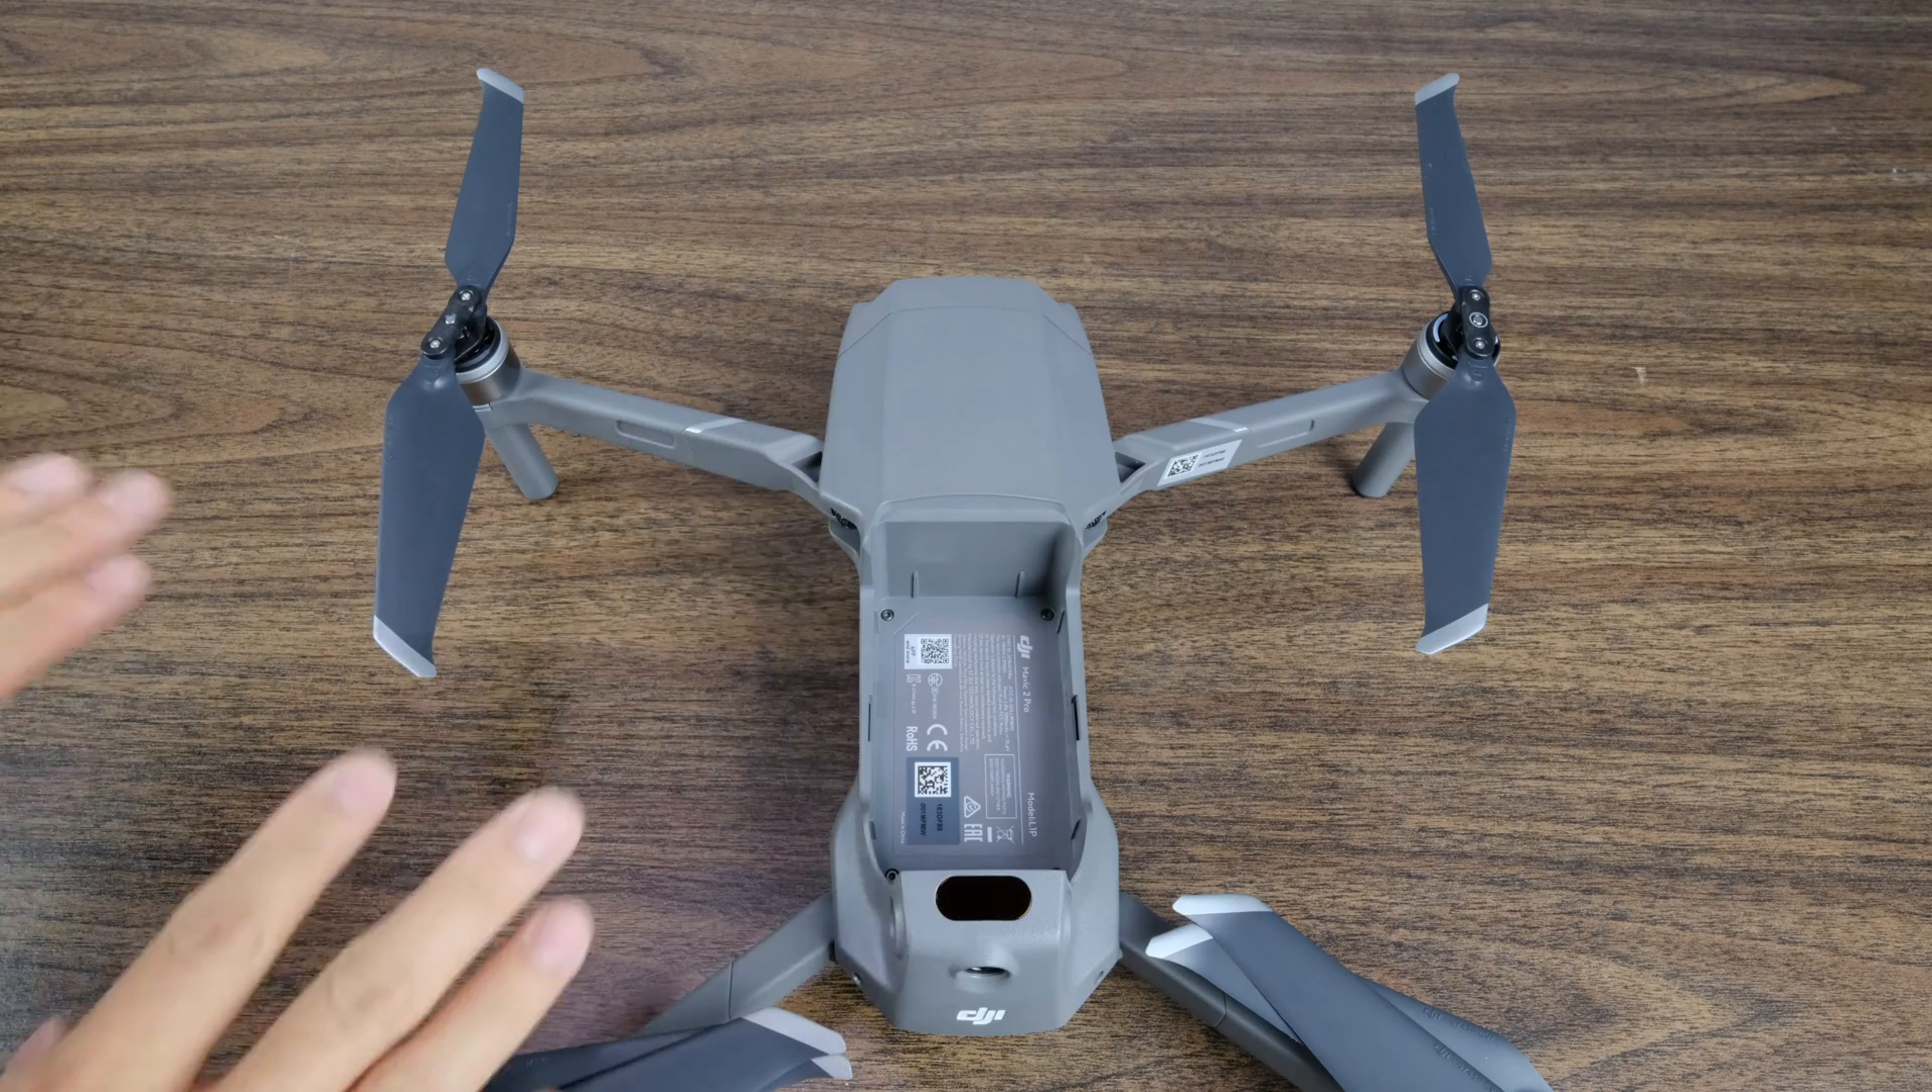Now that we've doubled and triple checked we're good to go all we need to do is put in a battery and we're good to fly.